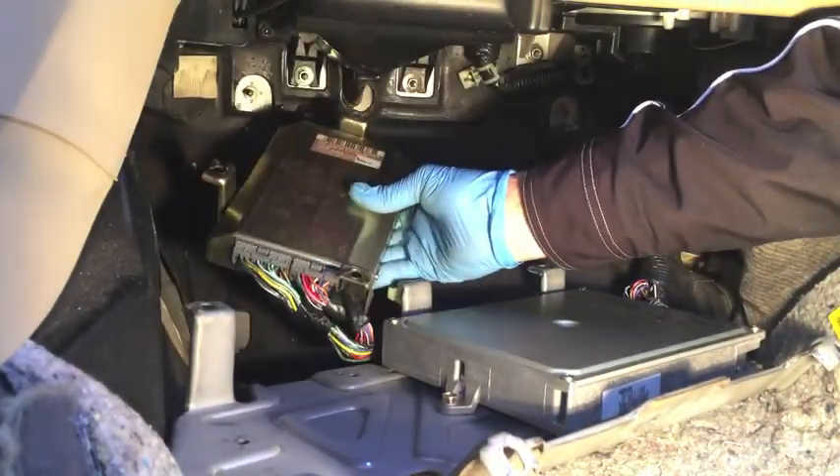And now the TCU or transmission control unit is free. Wiring harnesses are still hooked on.